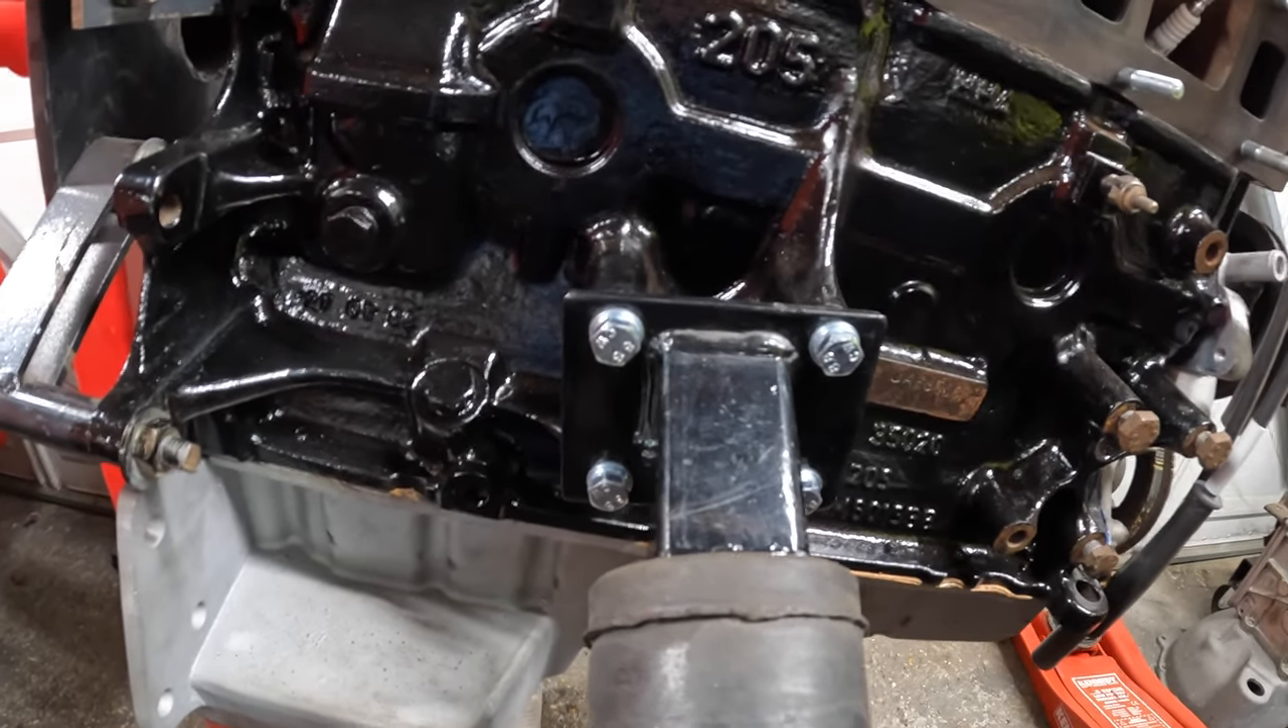I've now got four brand new bolts holding my engine mount on.